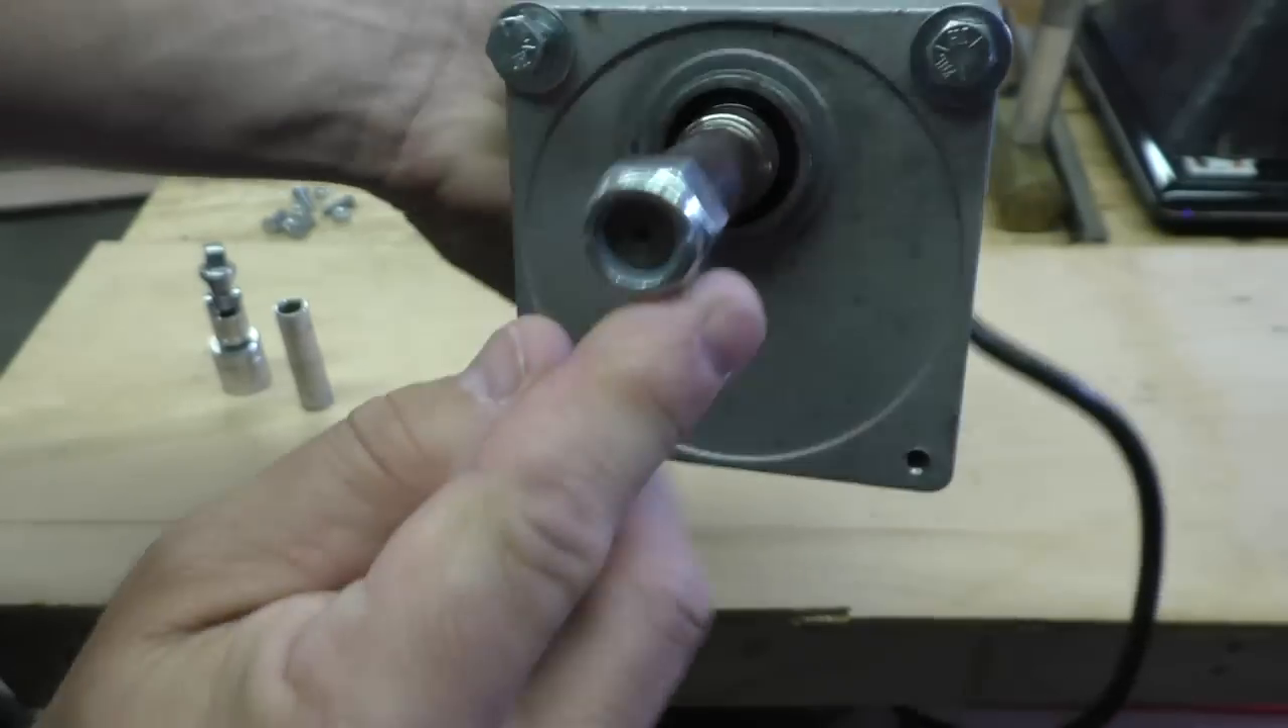I've put a nylon lock nut on the end here.